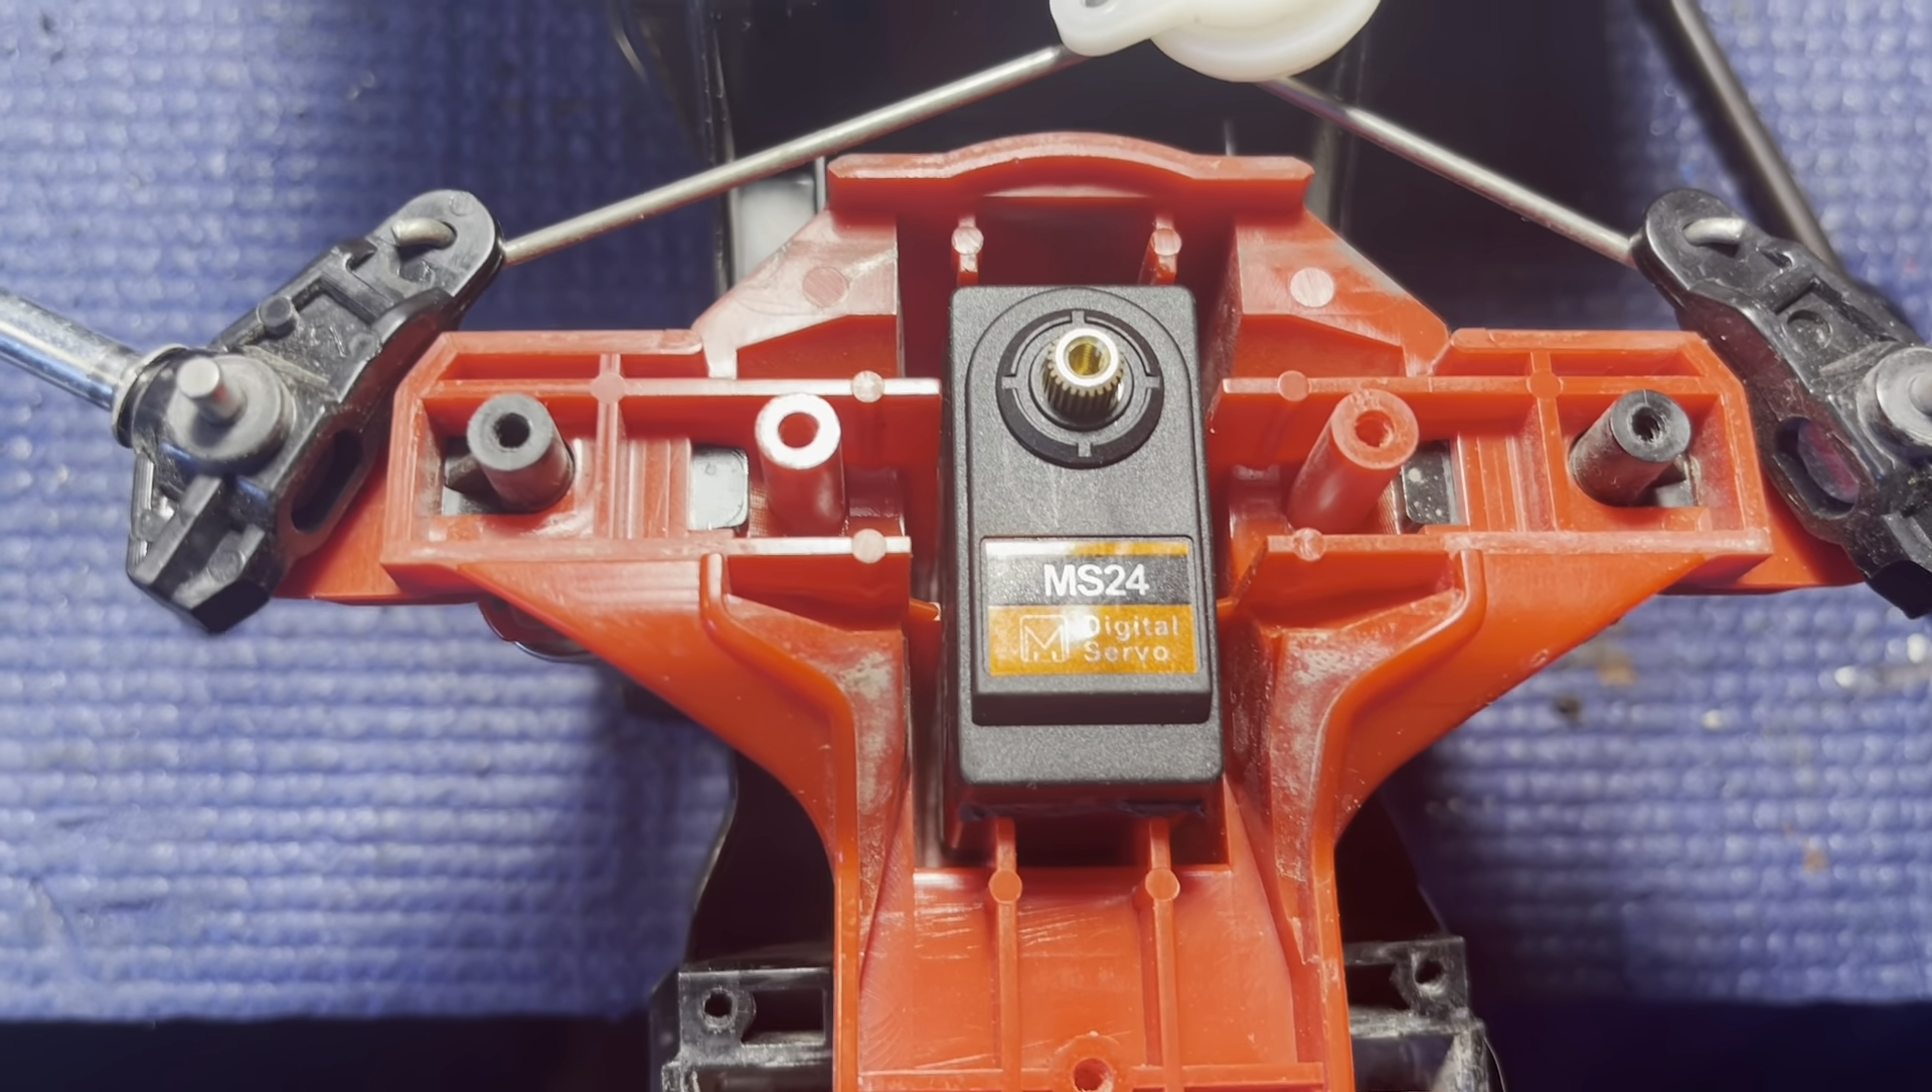Okay so i haven't centered the servo yet but i did get it shoved up in there.